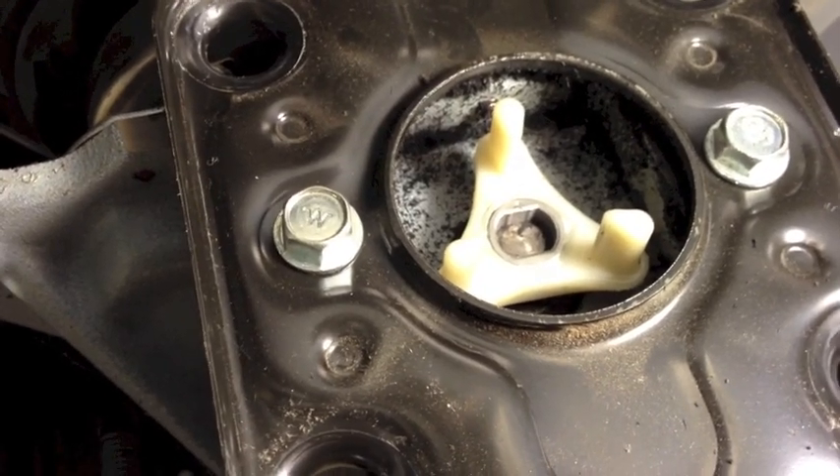So I've installed the new coupler well and what I'm about to do is just tap it down with a hammer and I'm gonna use a socket over here just to tap that down.